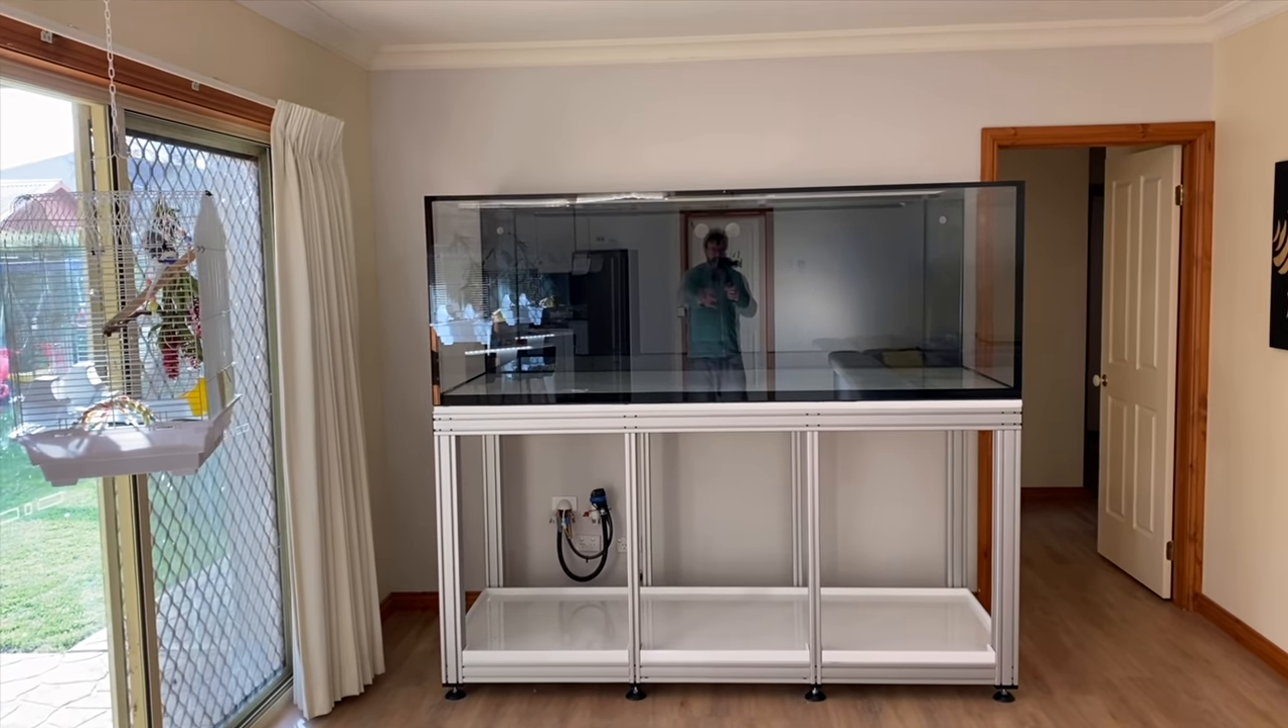Obviously, we've got all the cabinetry to come yet.